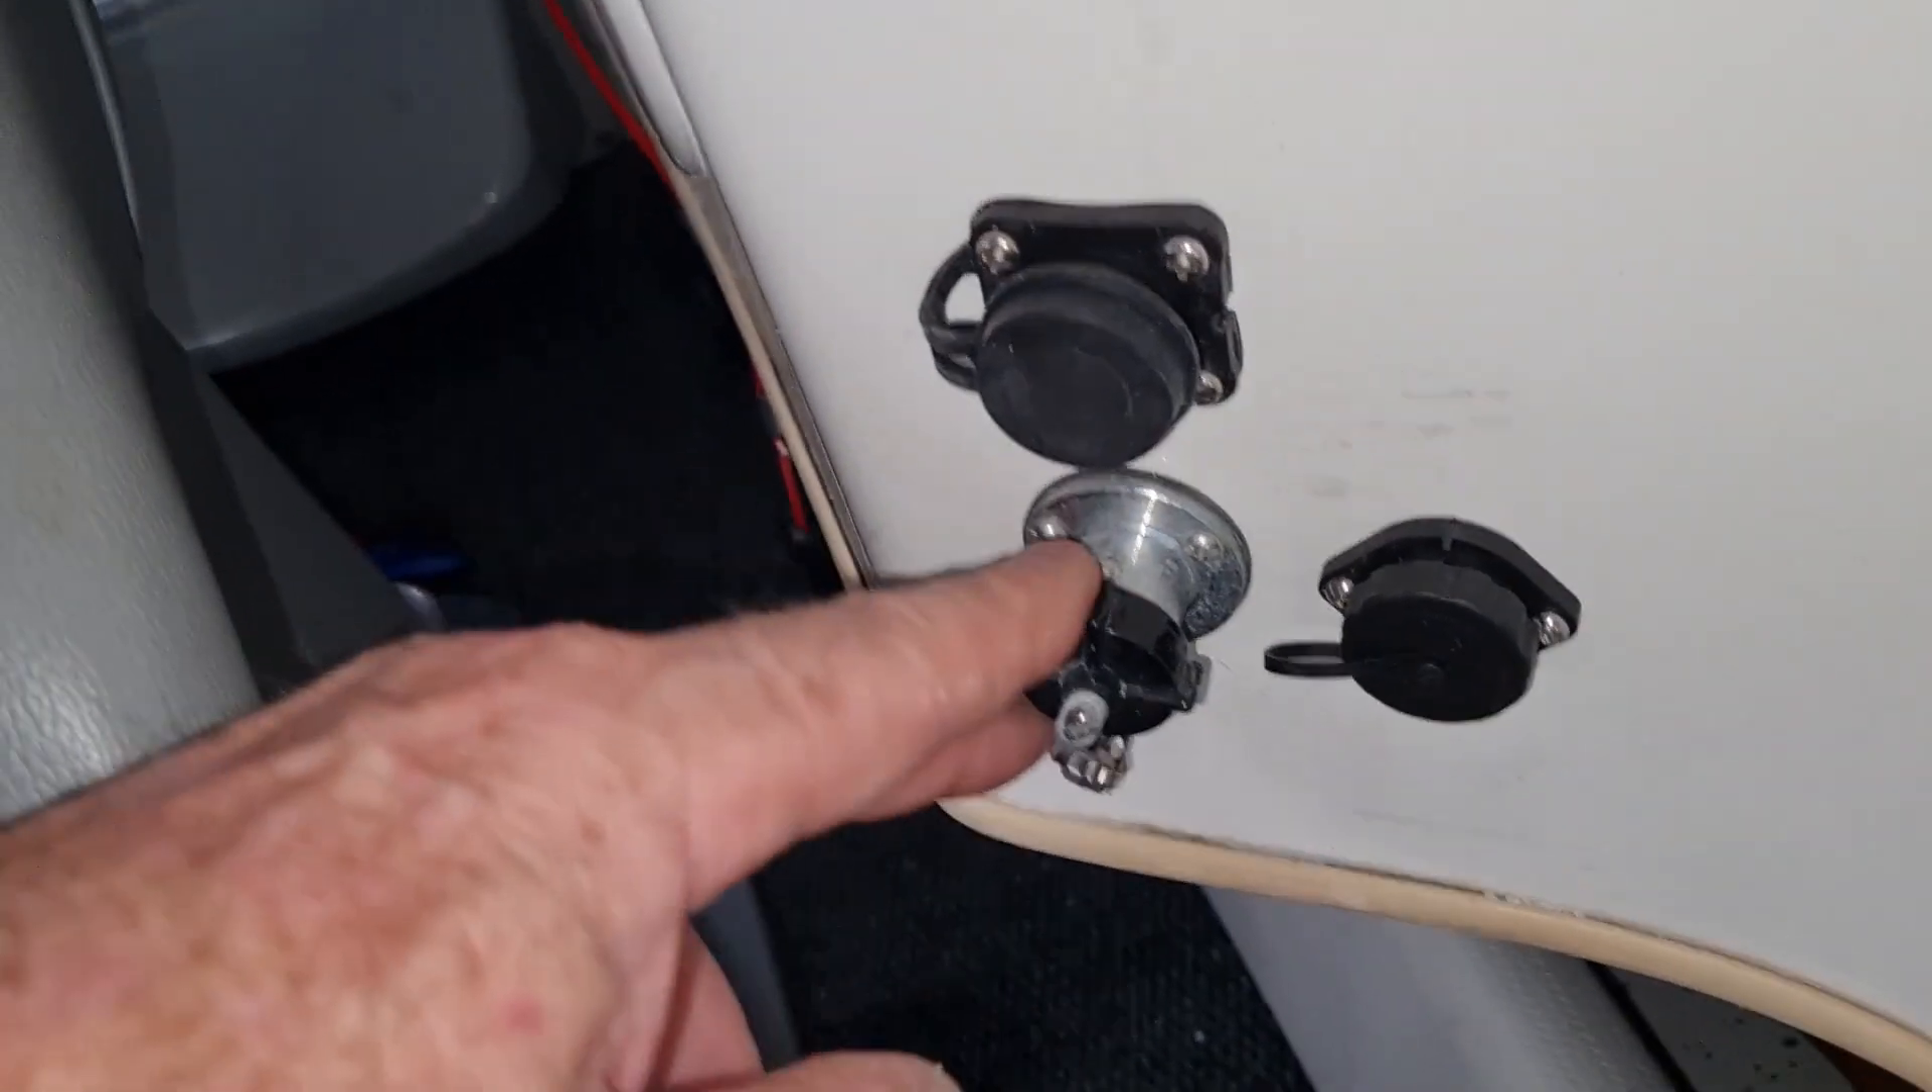I got all these plugs mounted now.